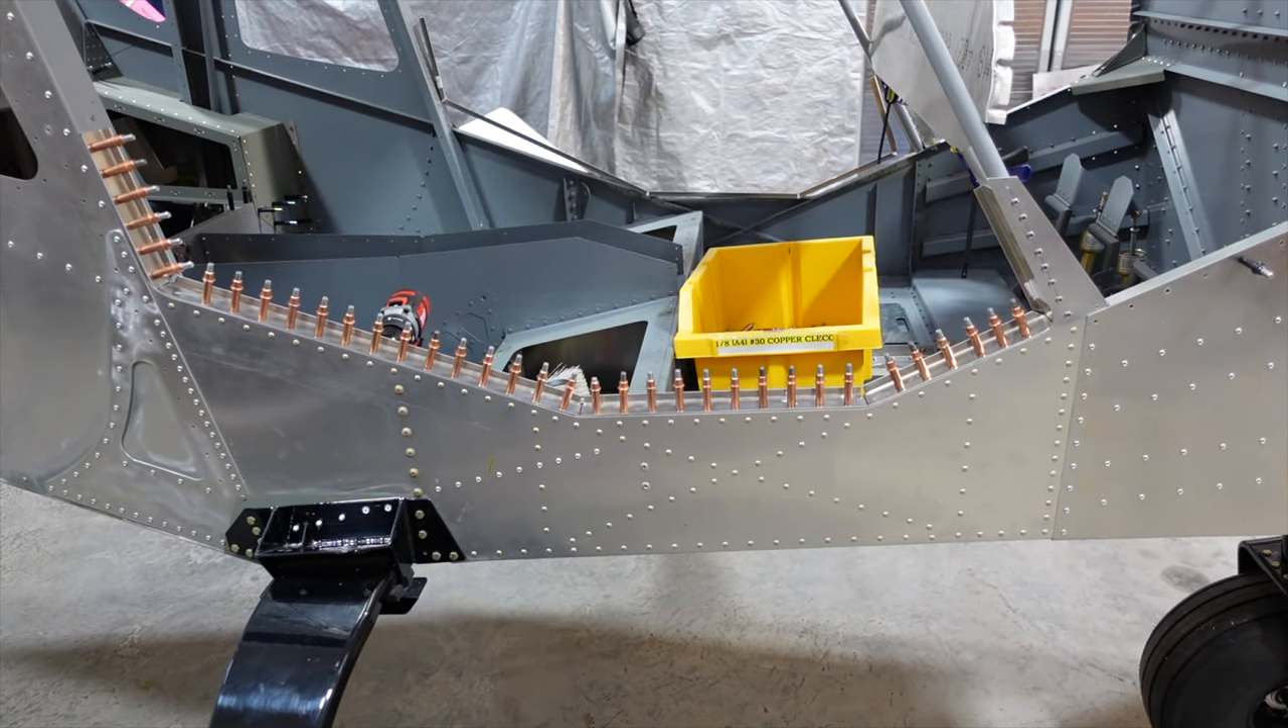Well we've got the entire door sill drilled and clecoed in.